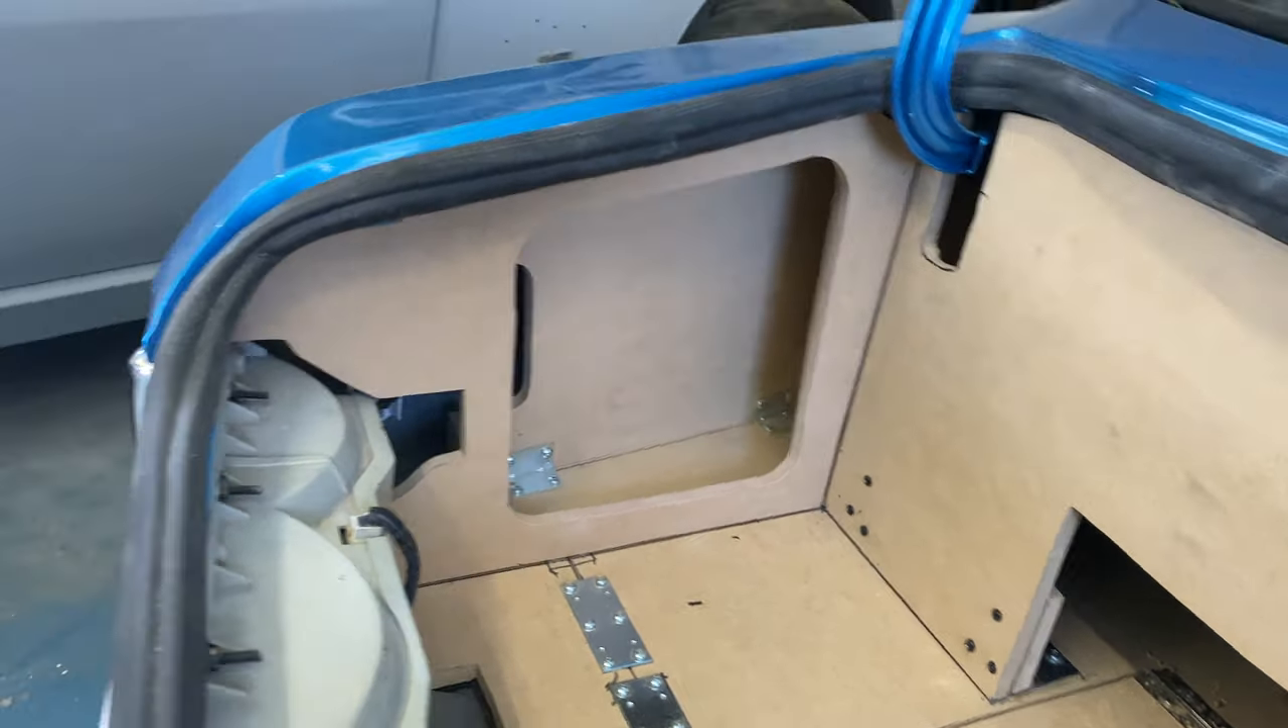Here's the compartment sitting in place.